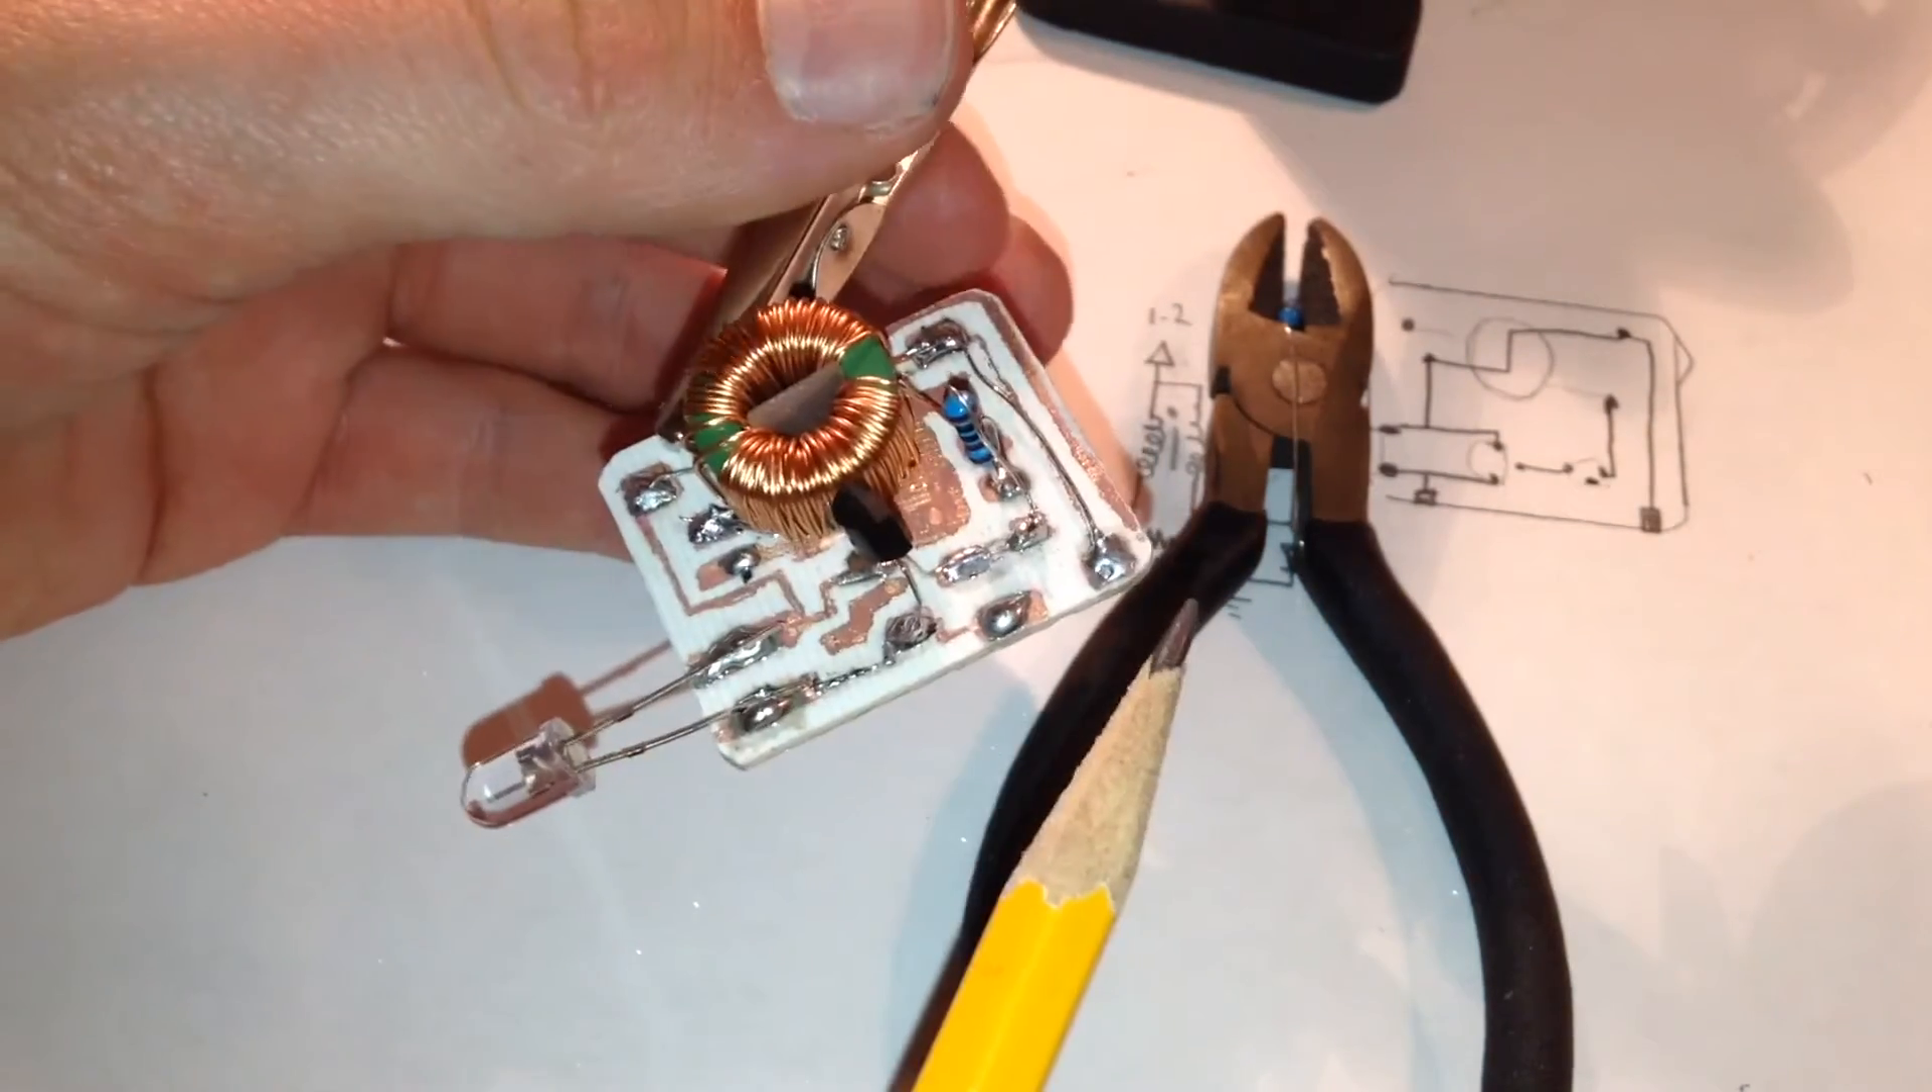The inductor transformer is soldered to these pads Everything is soldered in place.